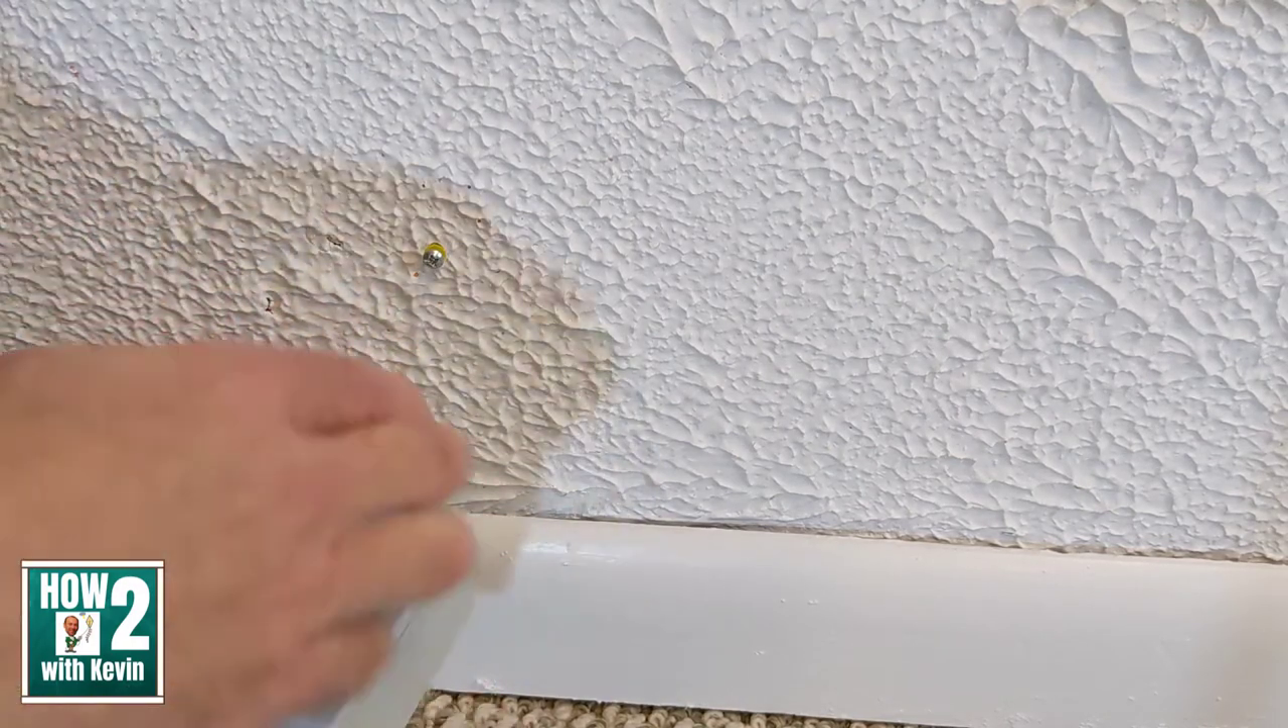So I got the baseboard back in place here.